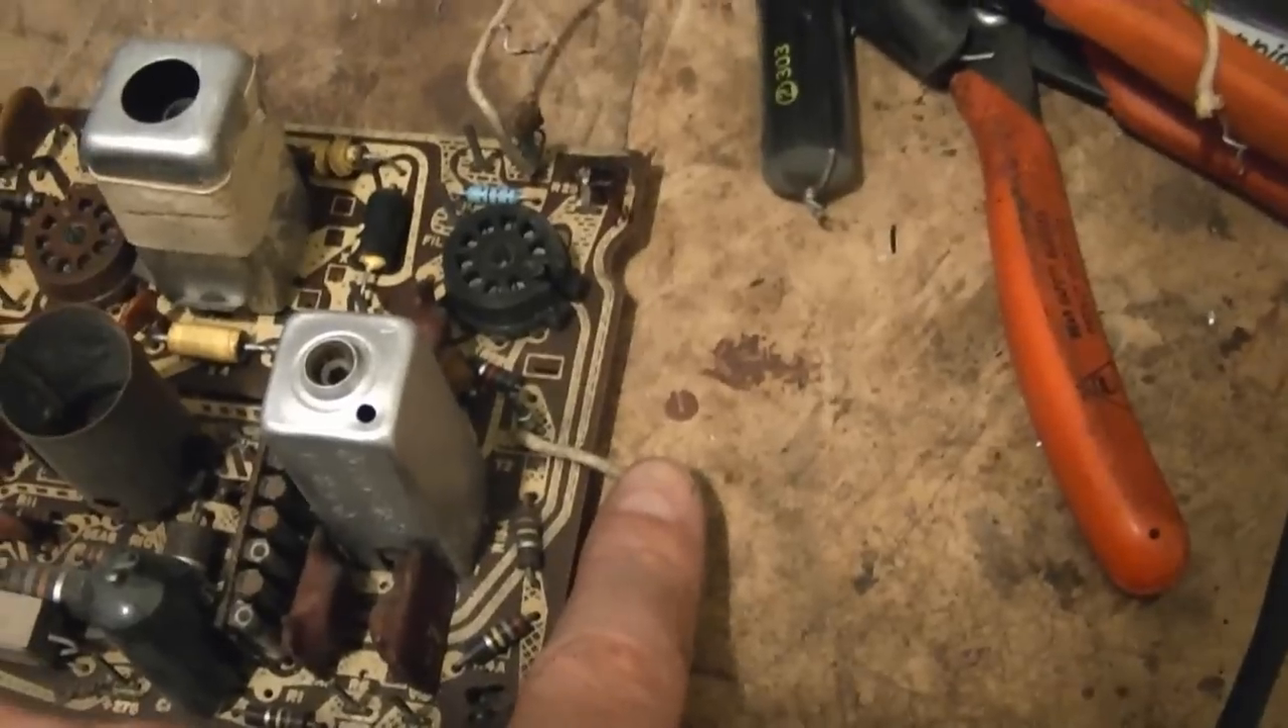I've got the board out now.